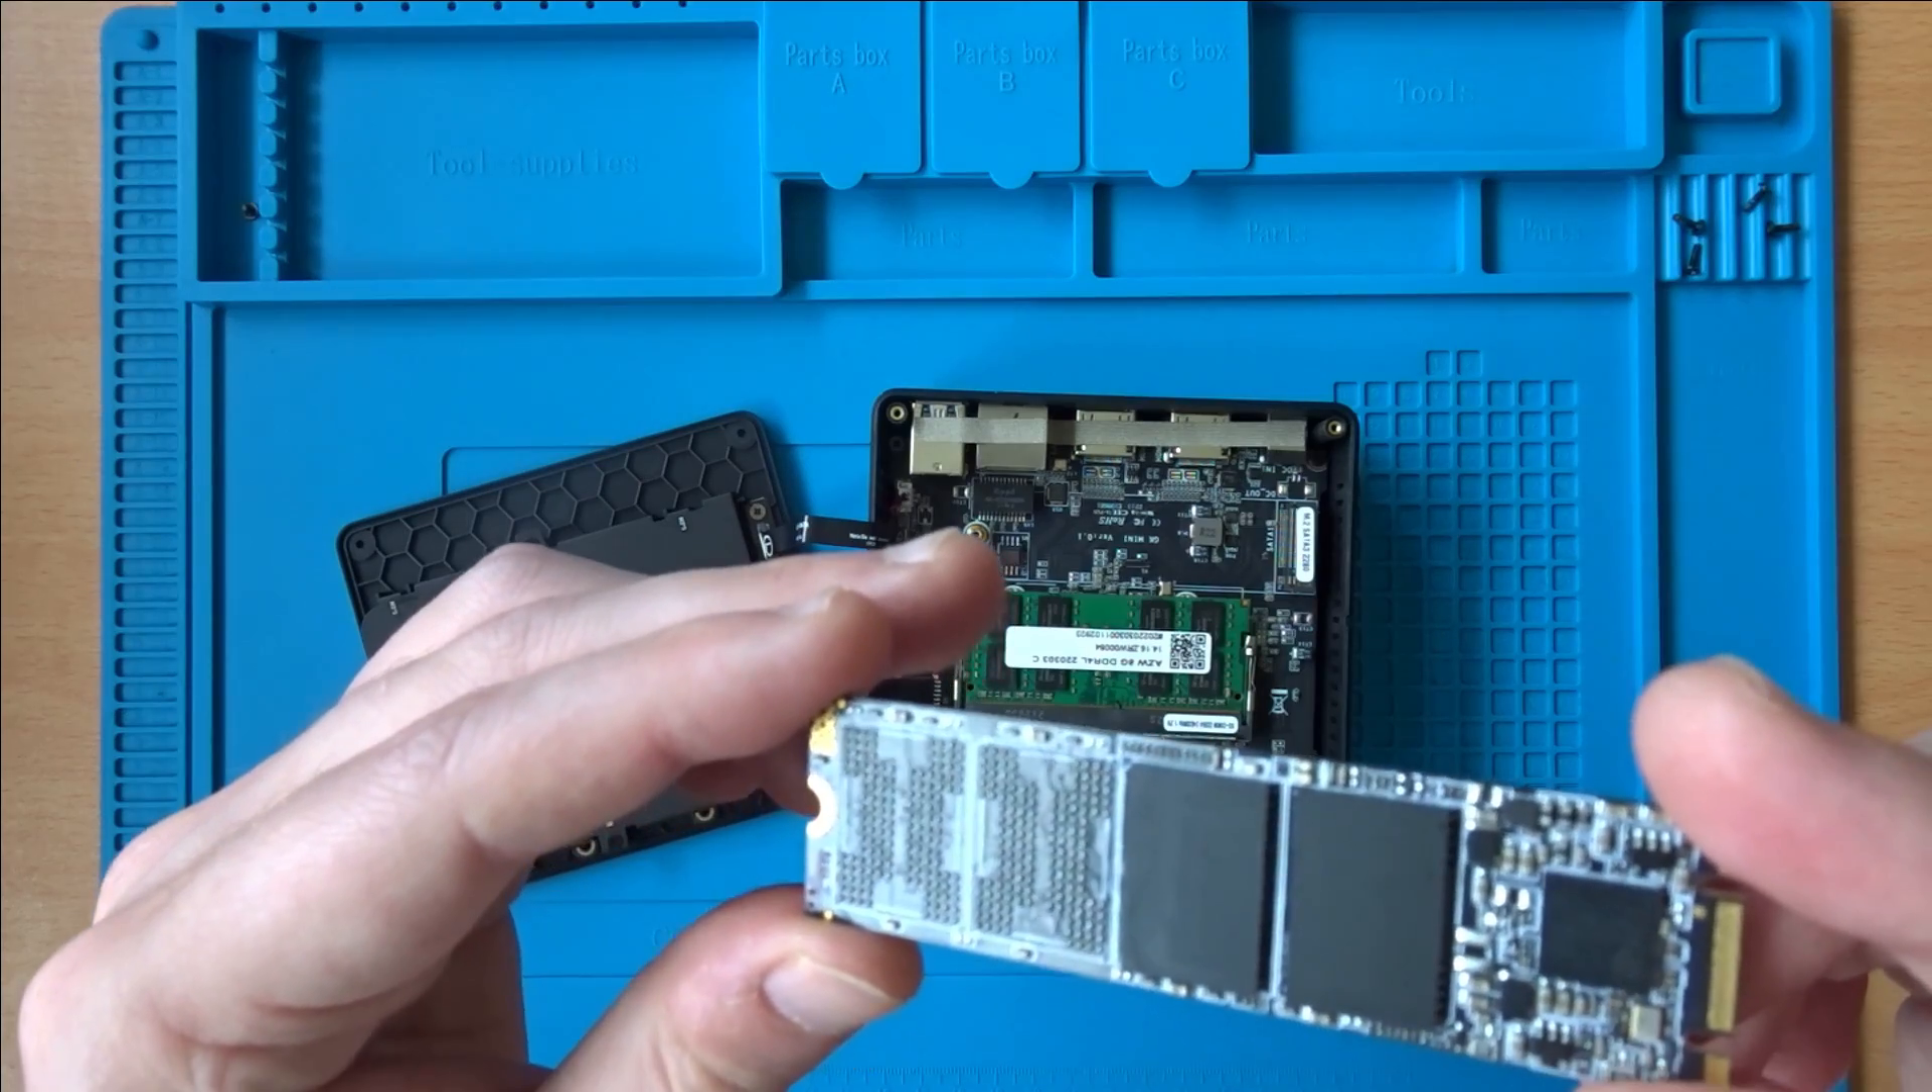A single screw holds the drive in place and with that removed we can now take a closer look at it.